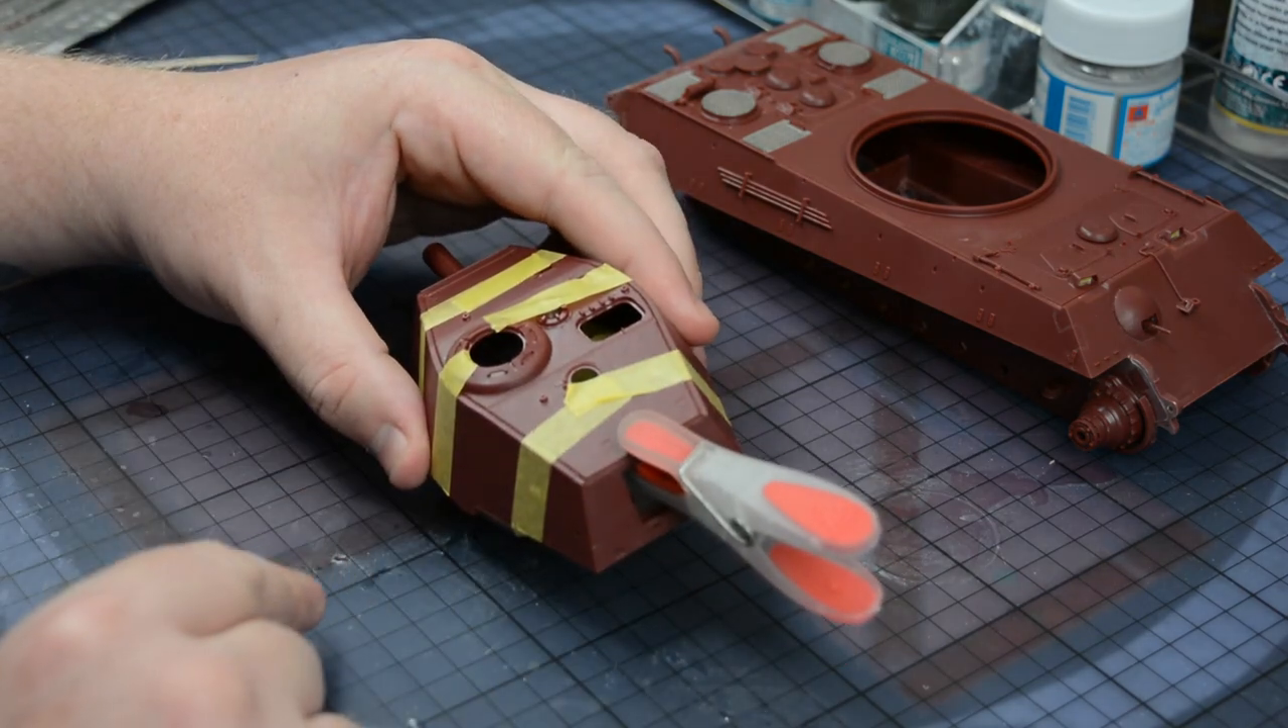That's the turret closed up.